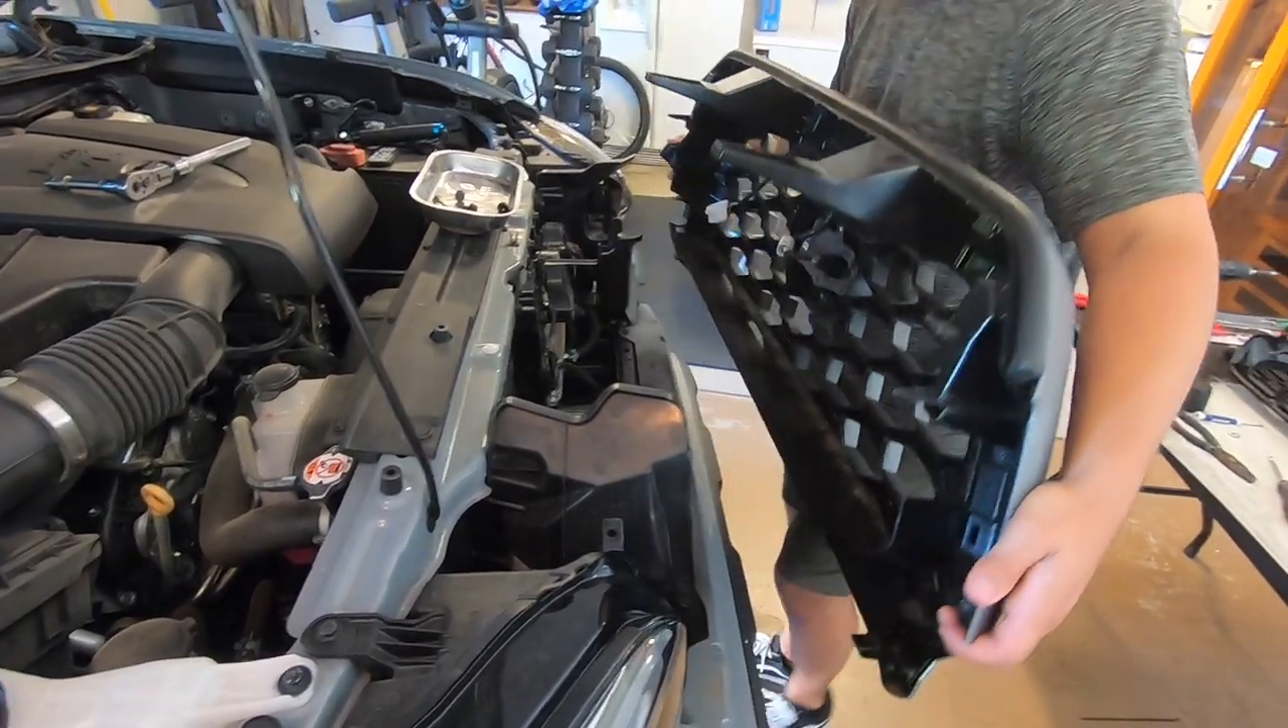Yeah the whole grill came off just like that.